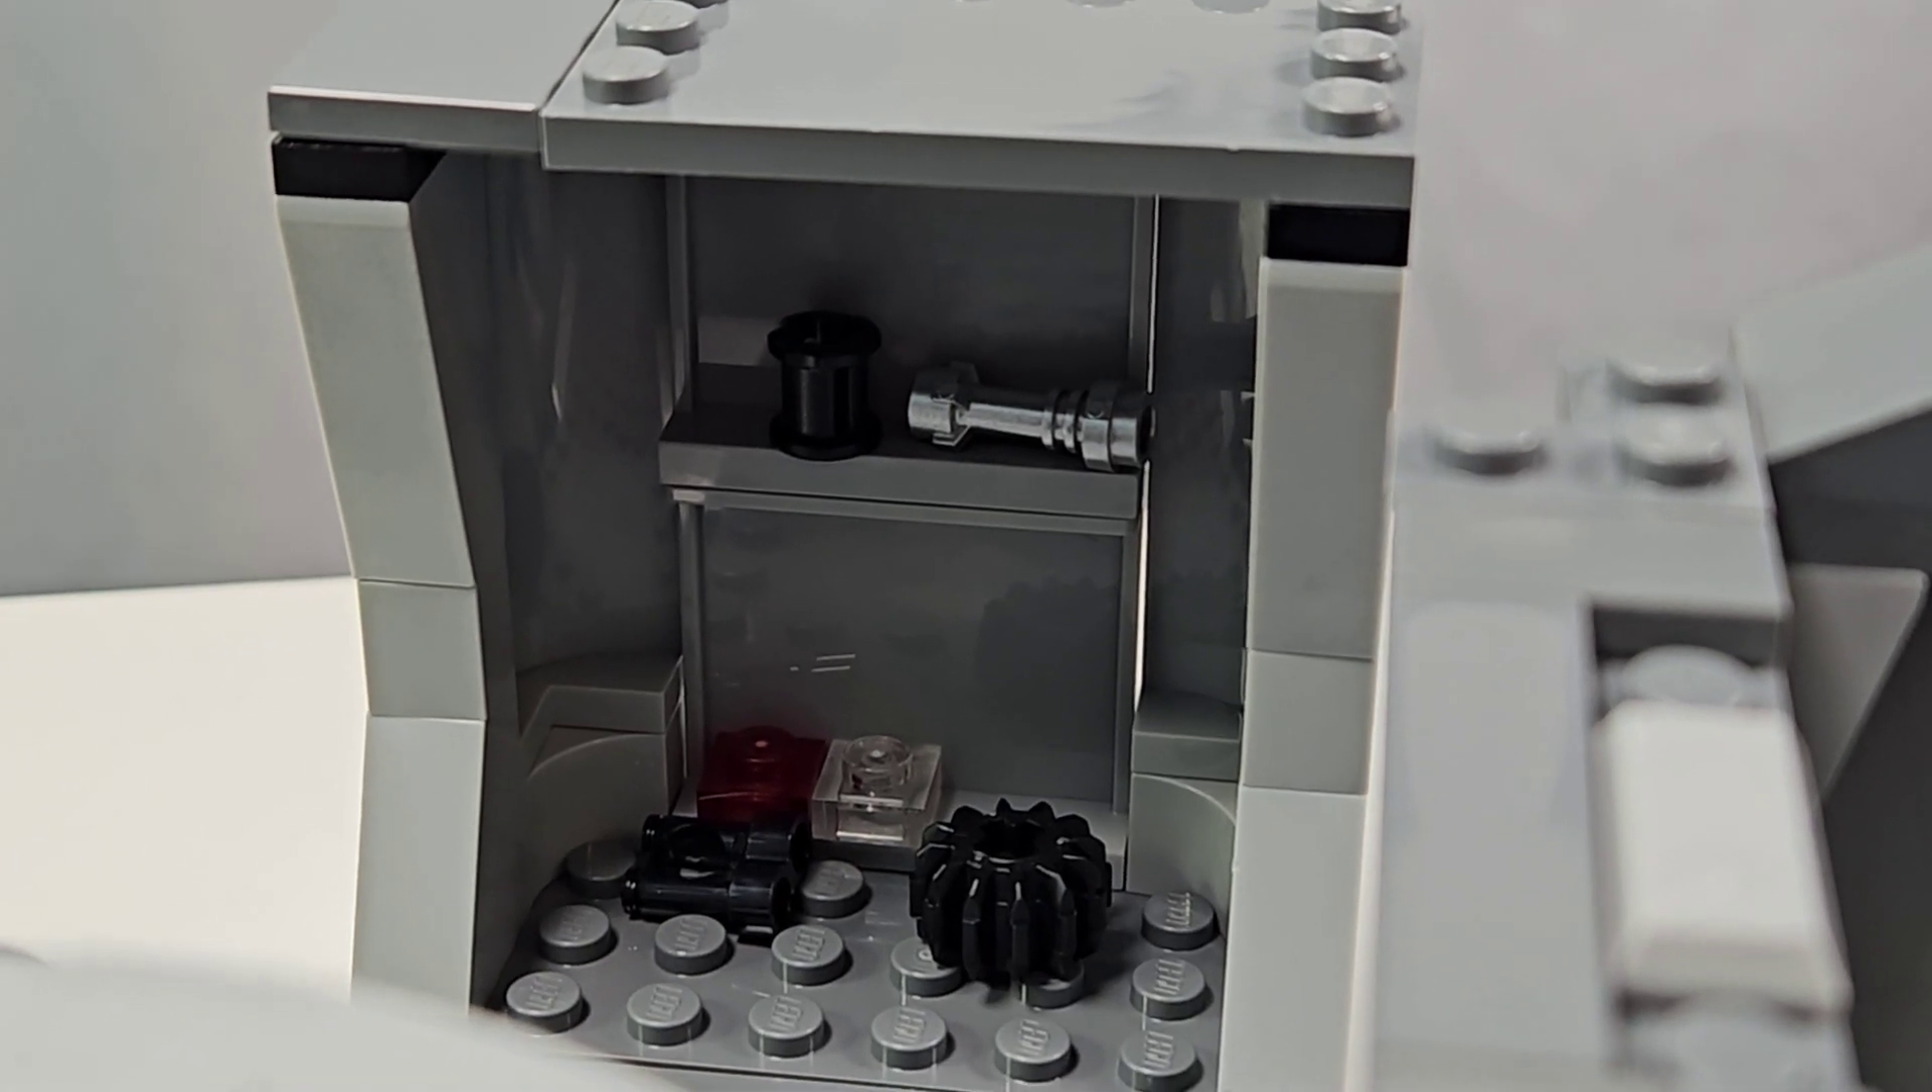The space closet is officially completed. You can see we have a lightsaber in there and some other, you know, random parts from the set.